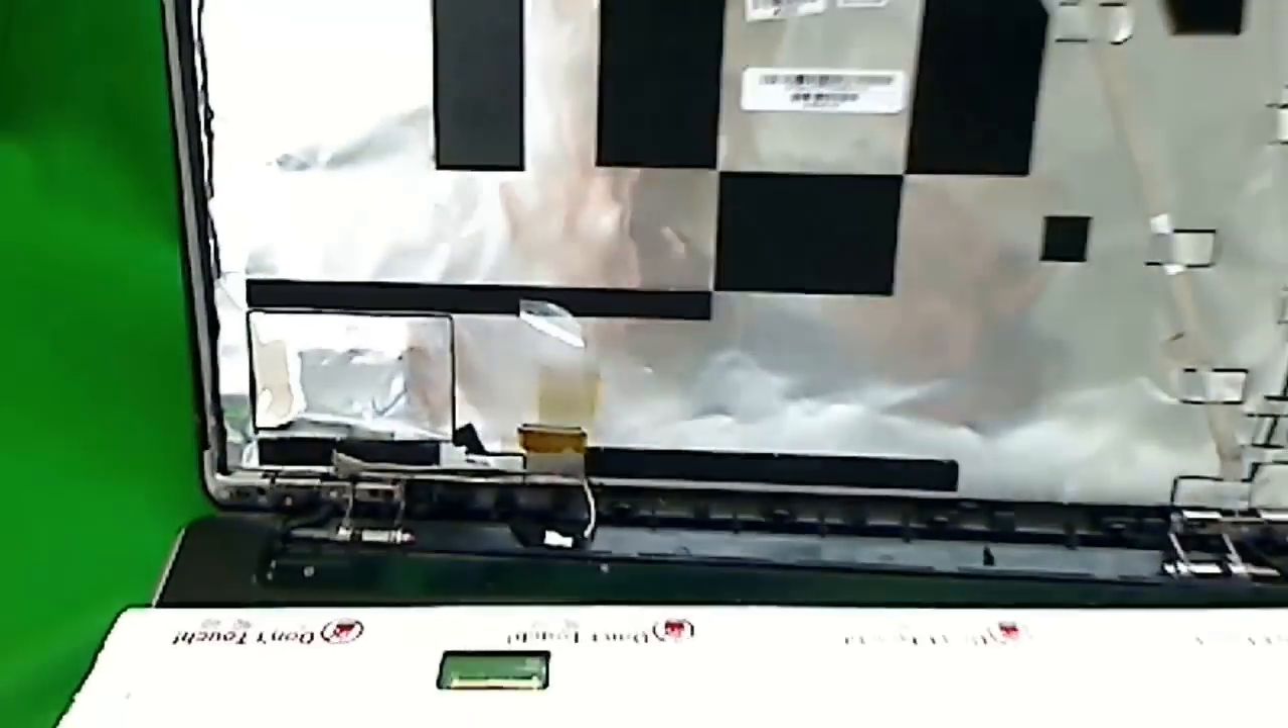So, we have the old screen out.